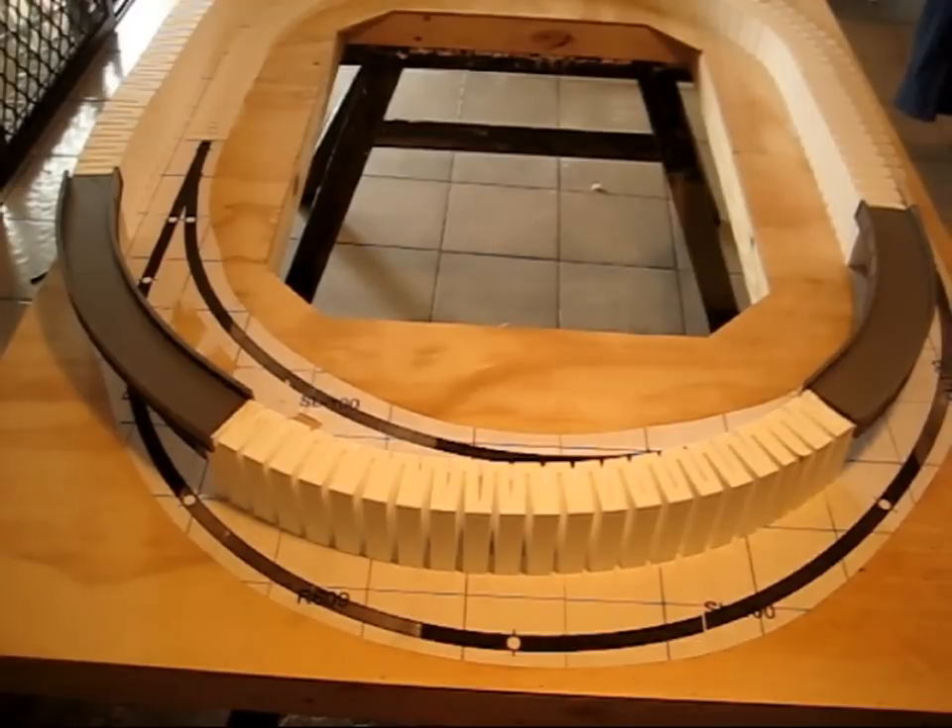Alright, so that's both bridges now painted up and installed in position, ready to go.